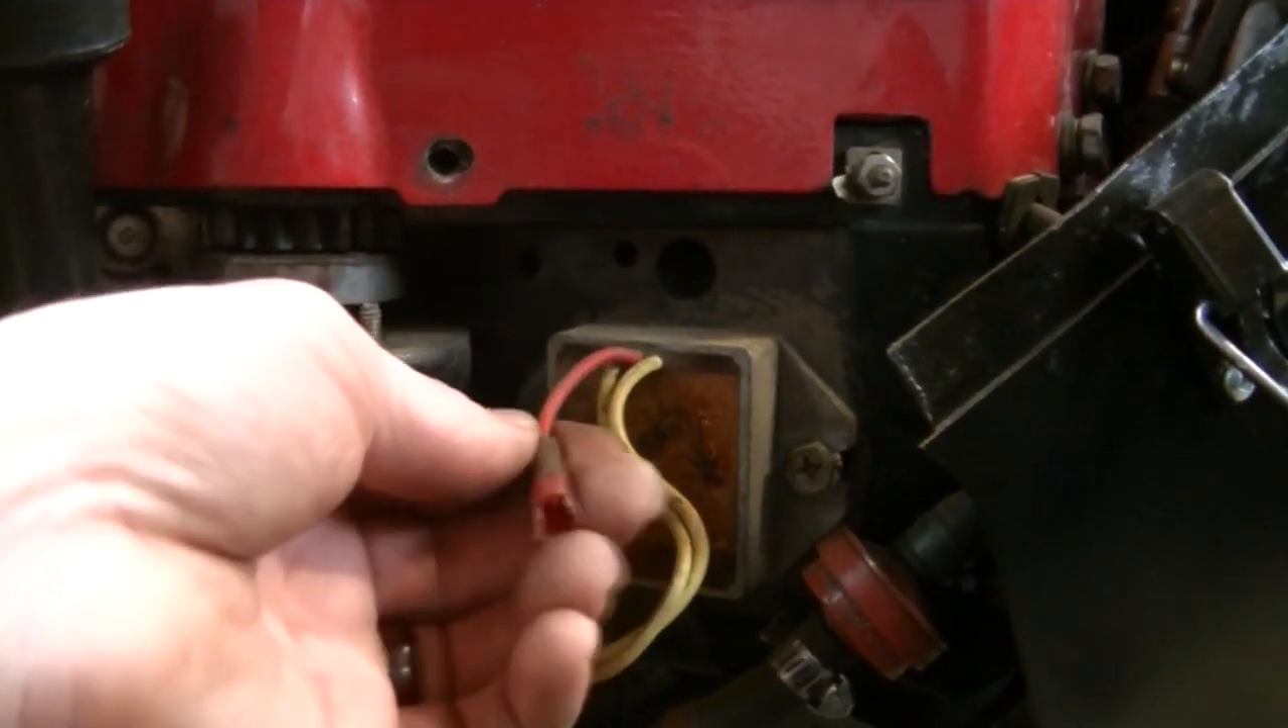This is the regulator rectifier, and of course normally this would have been connected to the factory wiring harness already, but since I swapped engines on this, I haven't done that yet.